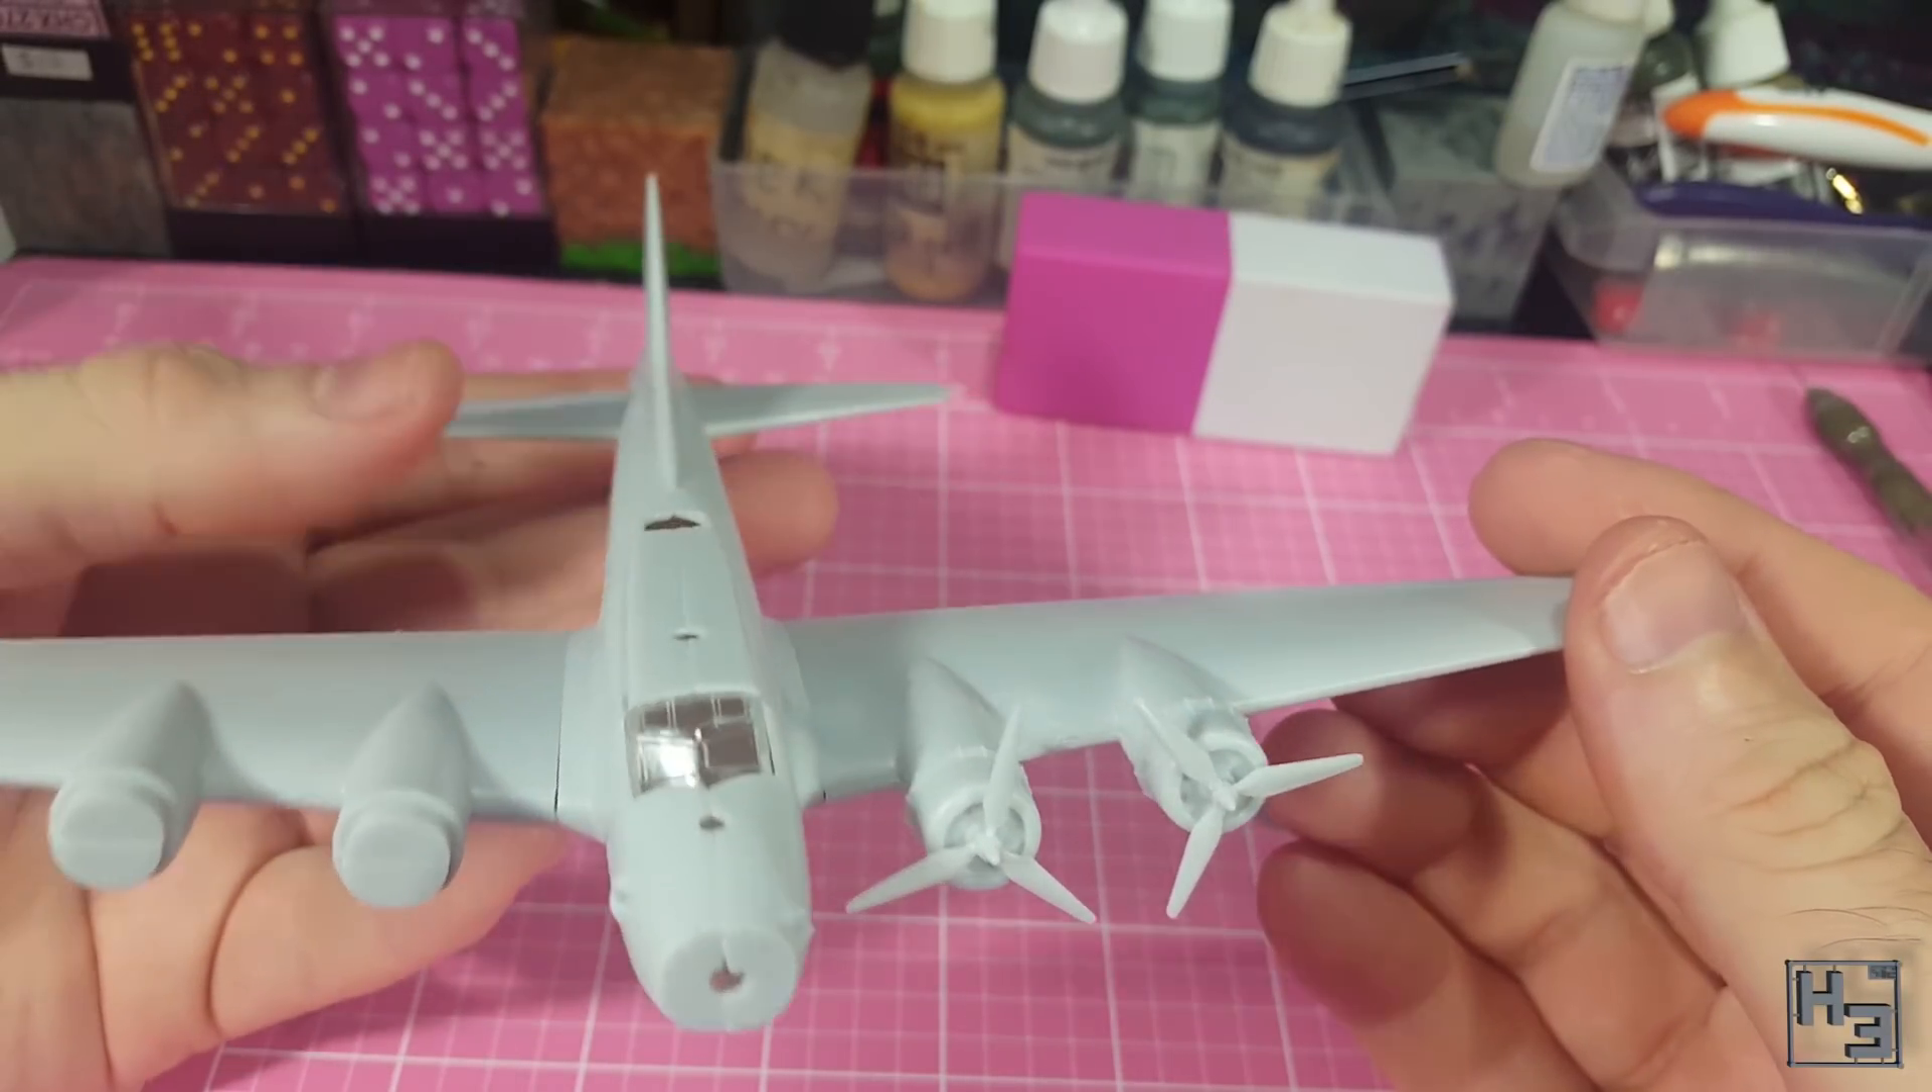My propellers don't line up exactly with each other and it looks a little bit messy, but I don't really think that matters.